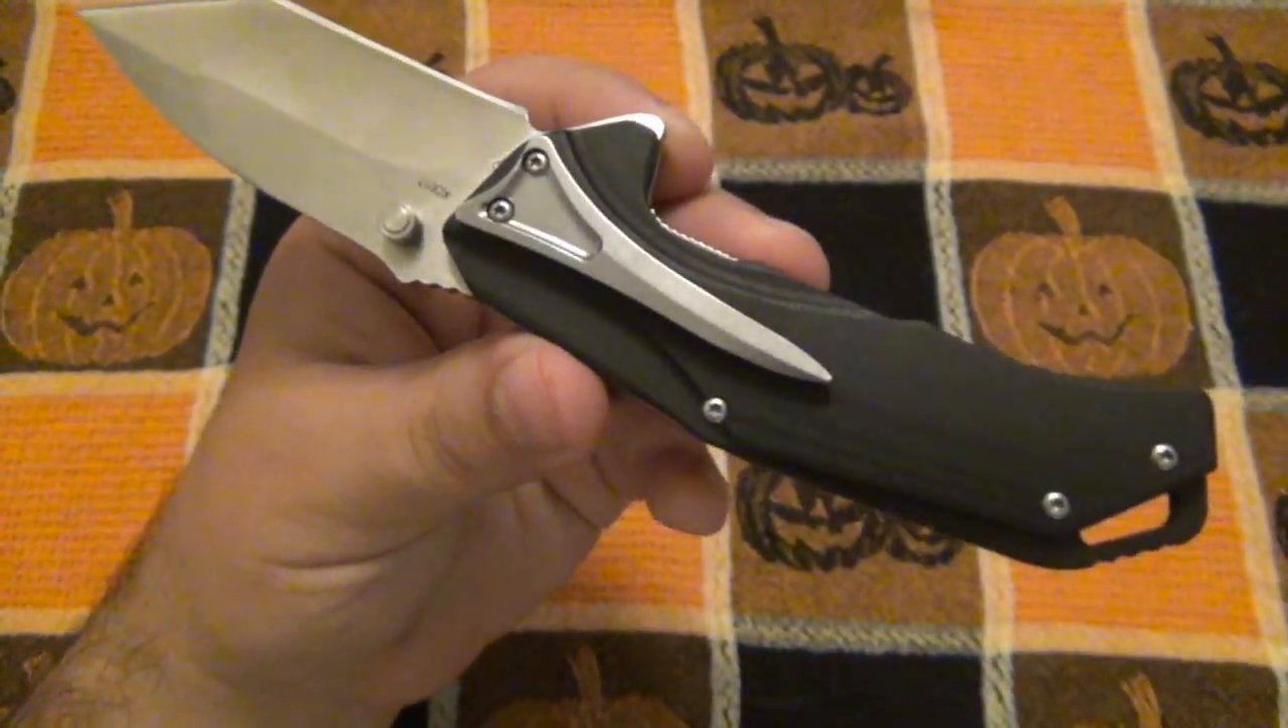You can see a huge lanyard hole here from the spacer sticking out.